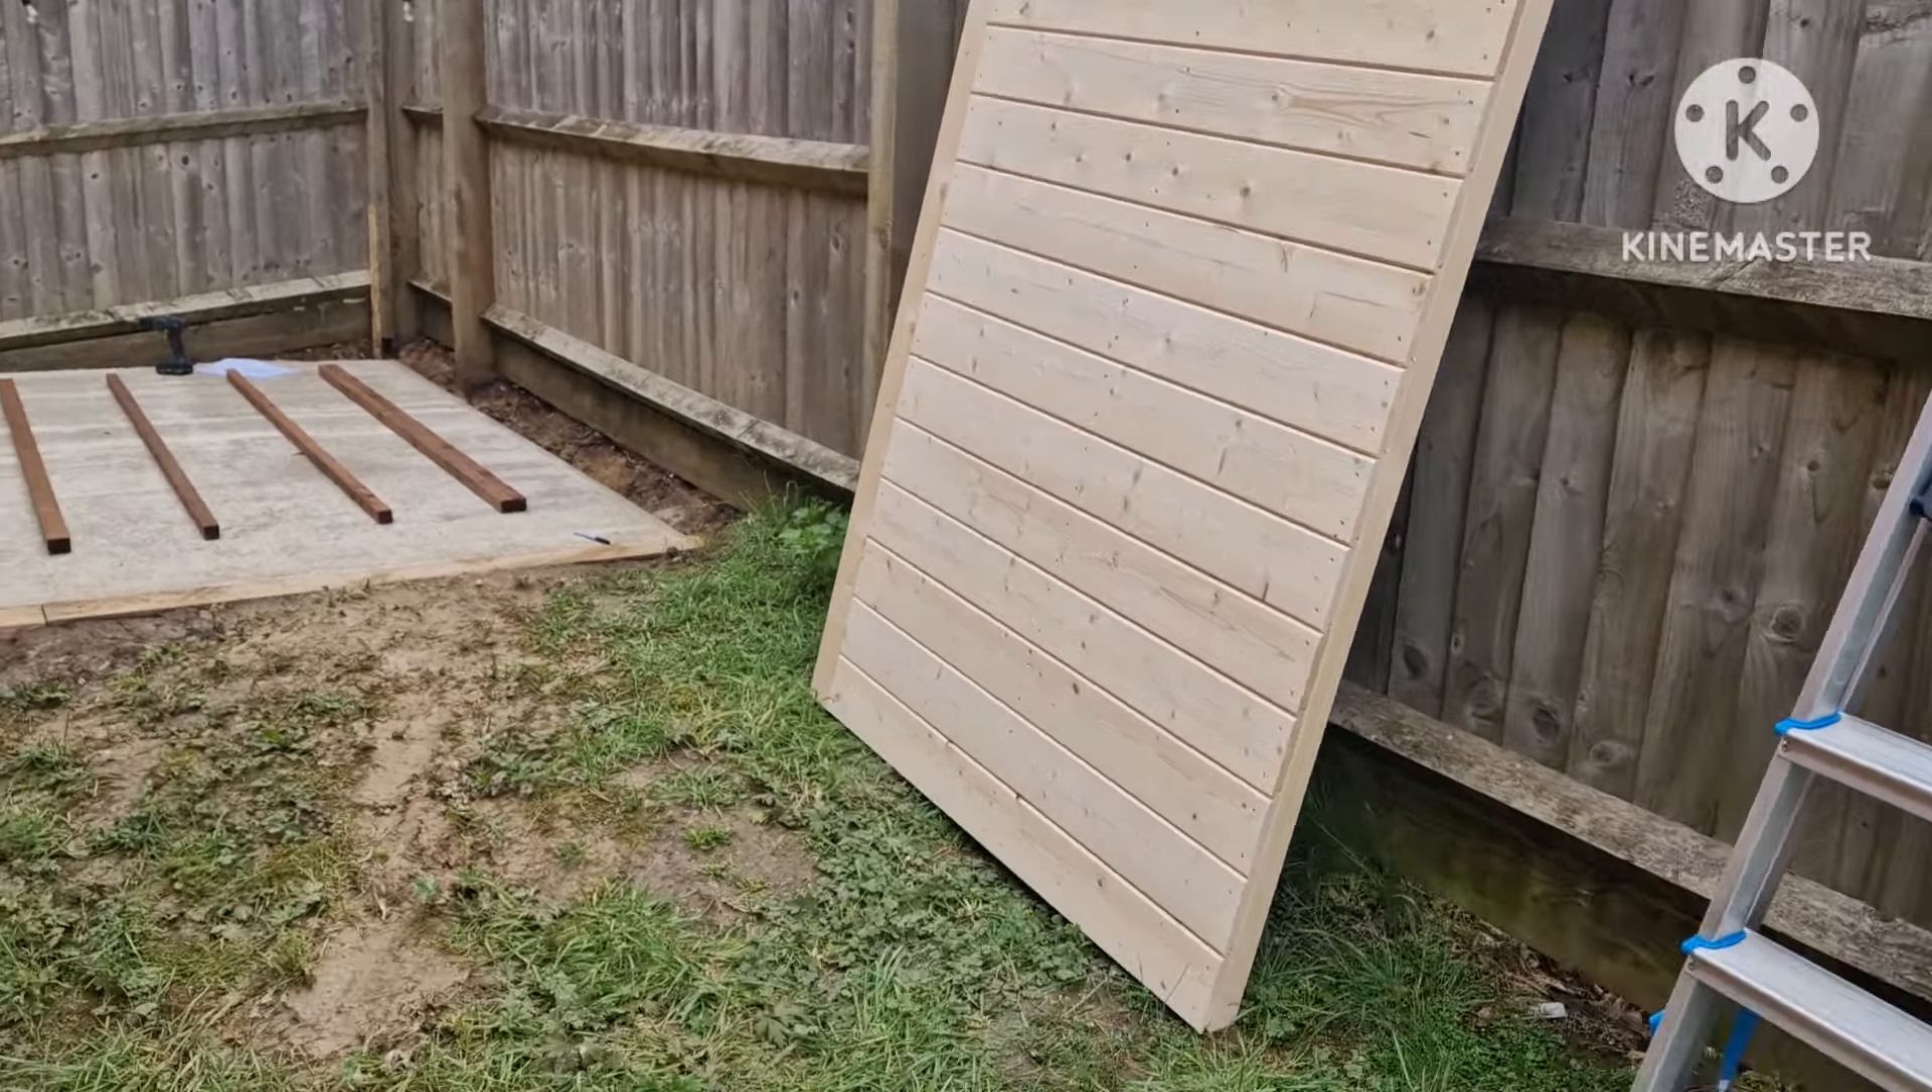As you can see, we've got the bearers there in place for the positioning of the cabin.